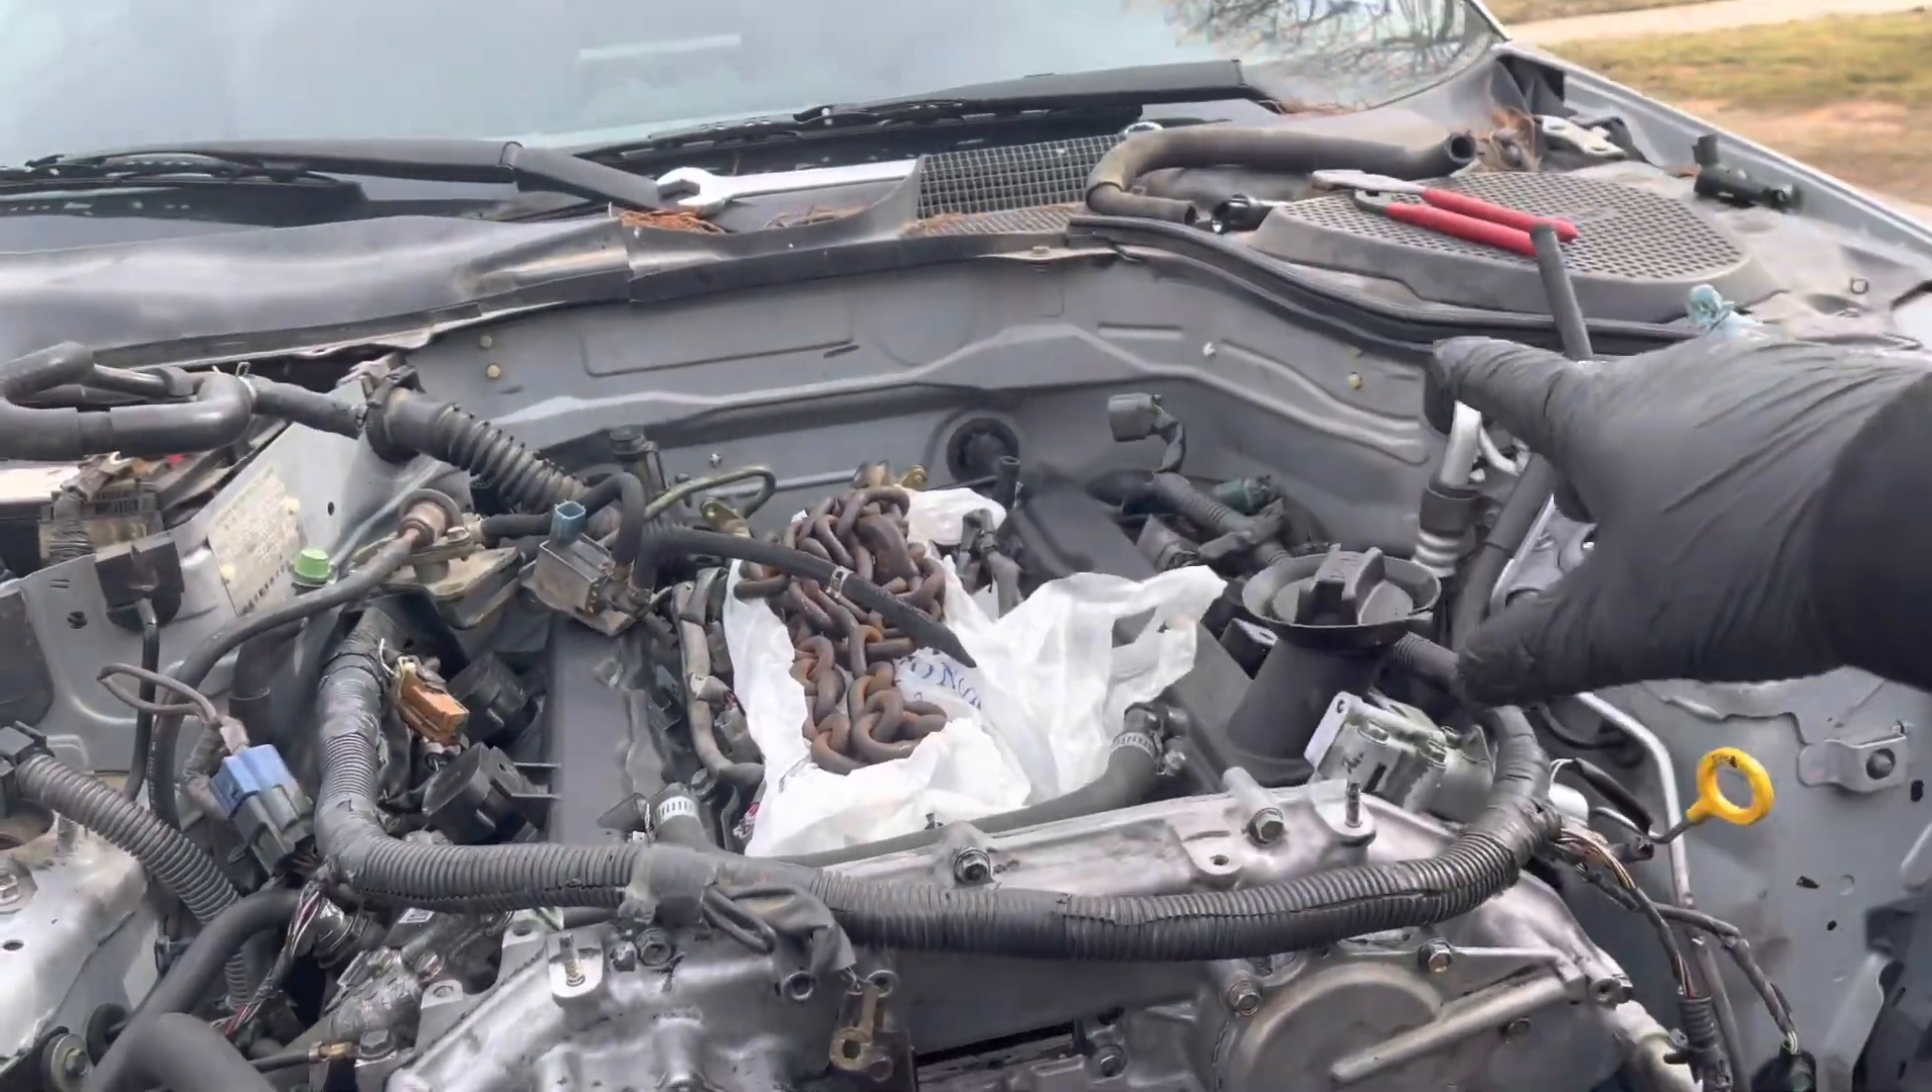It's all put back together. Only thing we're missing is the intake manifold with the plenum, all that.